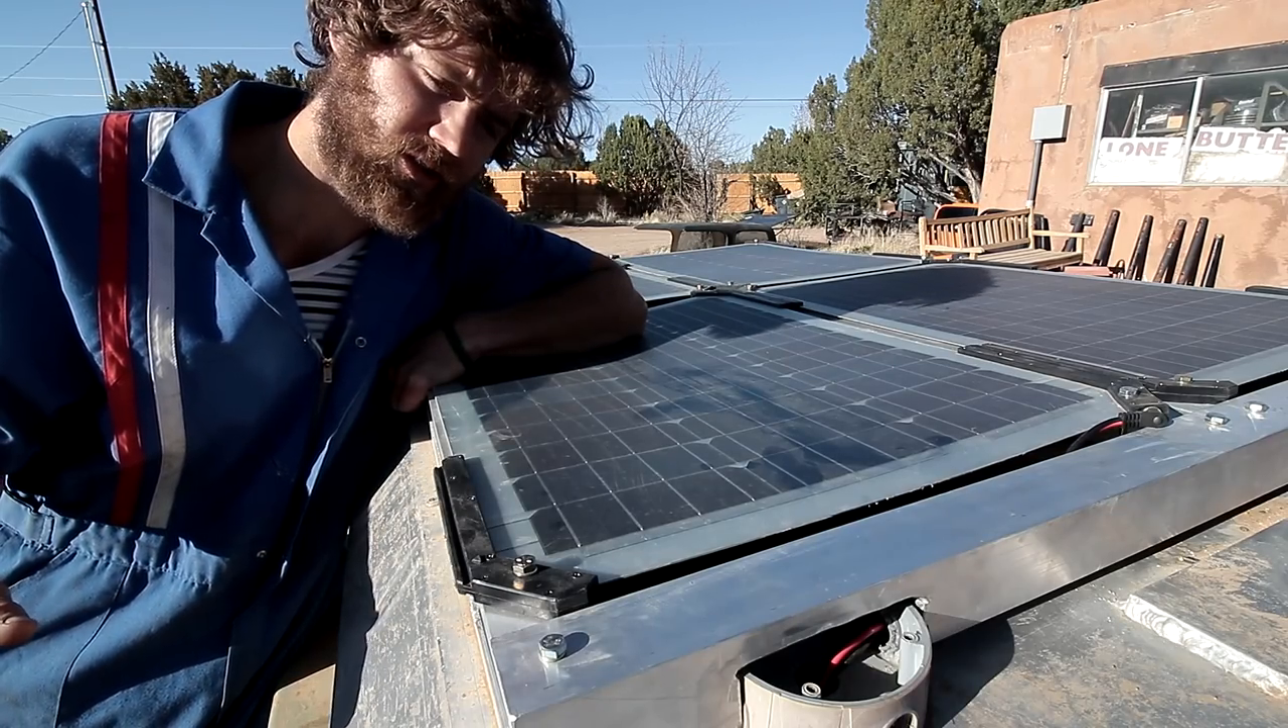There you have it. The new solar panel frame with the solar panels. We completely rebuilt the aluminum frame for the solar panels. A little bit of modifying was needed right here to fit for this little inlet for the wires.